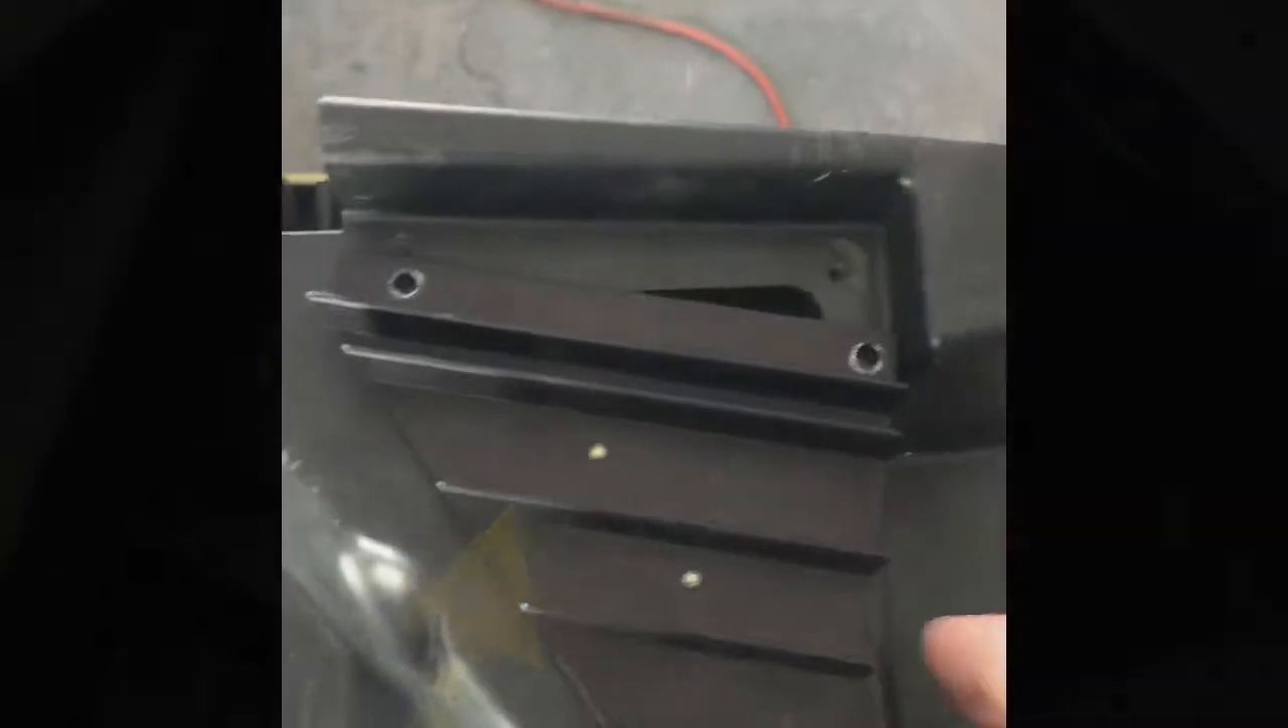I've got the screws out as you can see.